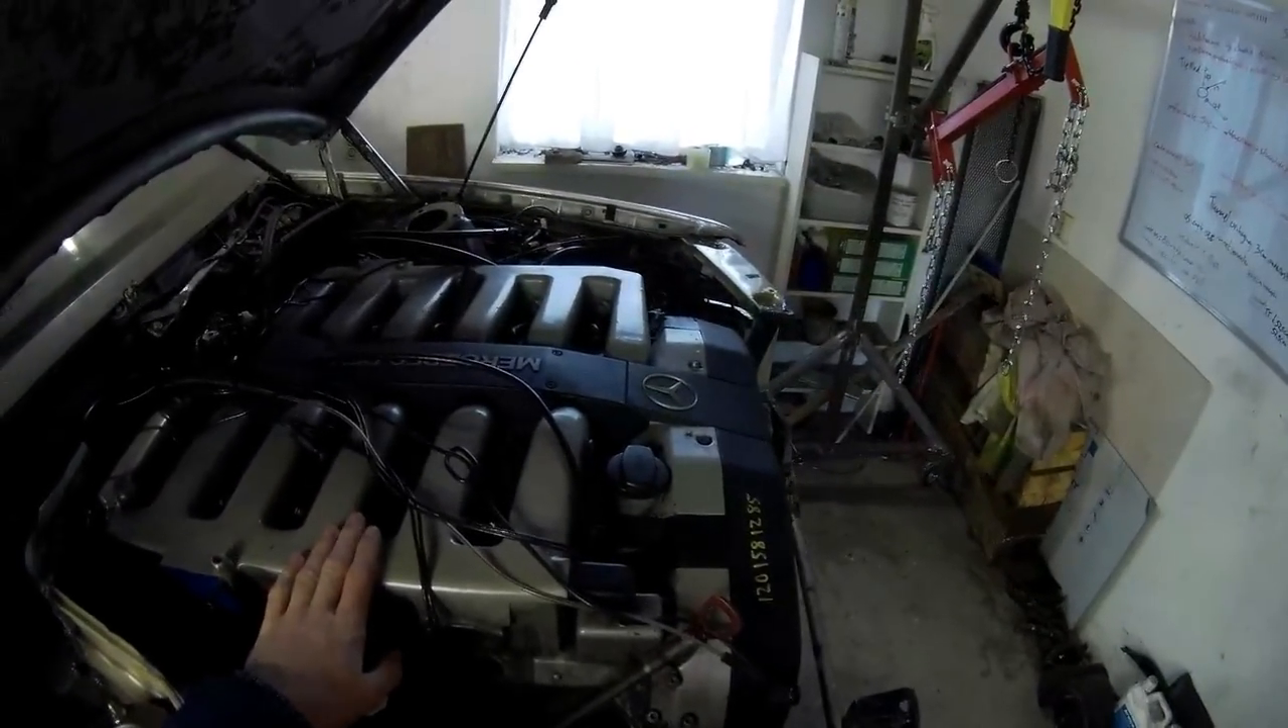So another thing that I've done, I've got the engine back in, of course, because I needed to measure the axle.